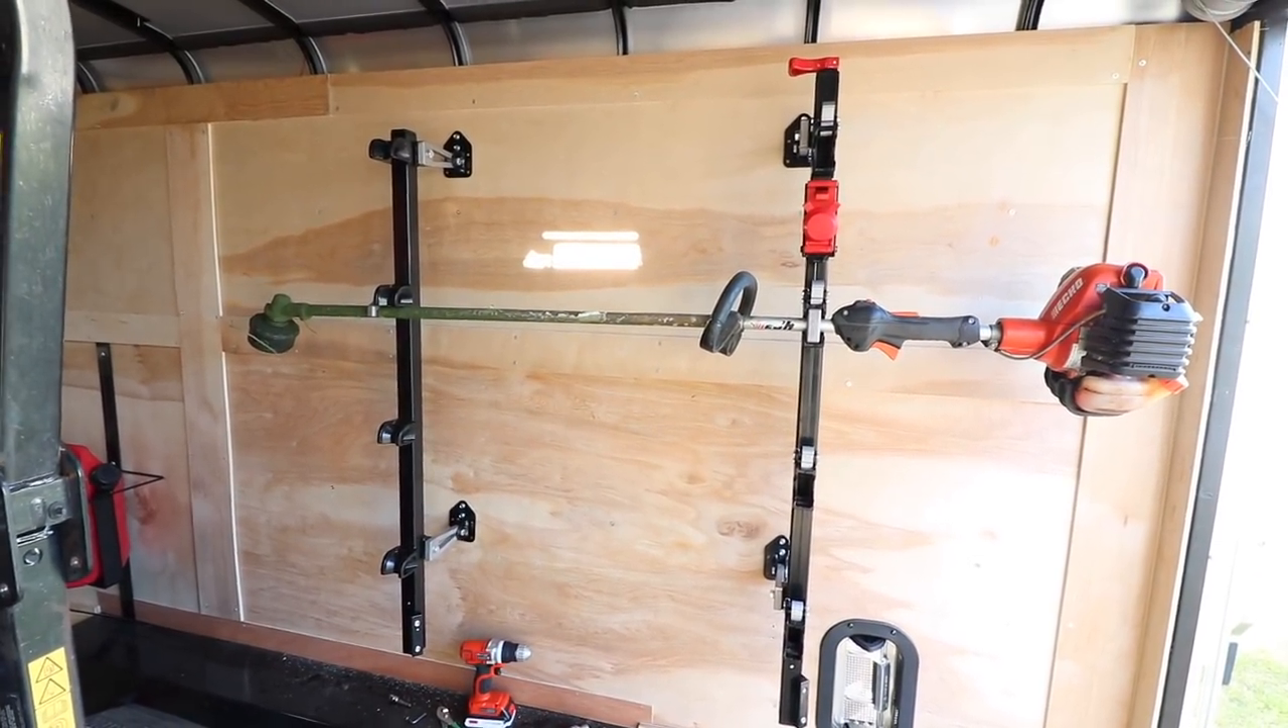All right guys, we have all the mounts done on the front.